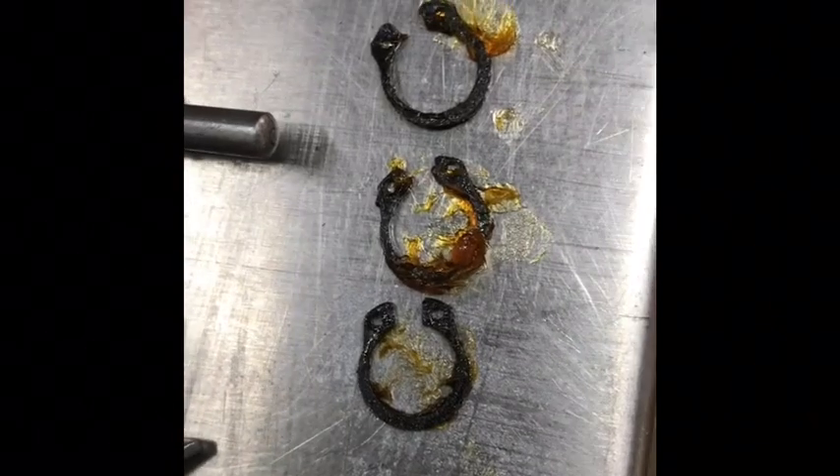I've removed the three smaller circlips on the planetary gears.